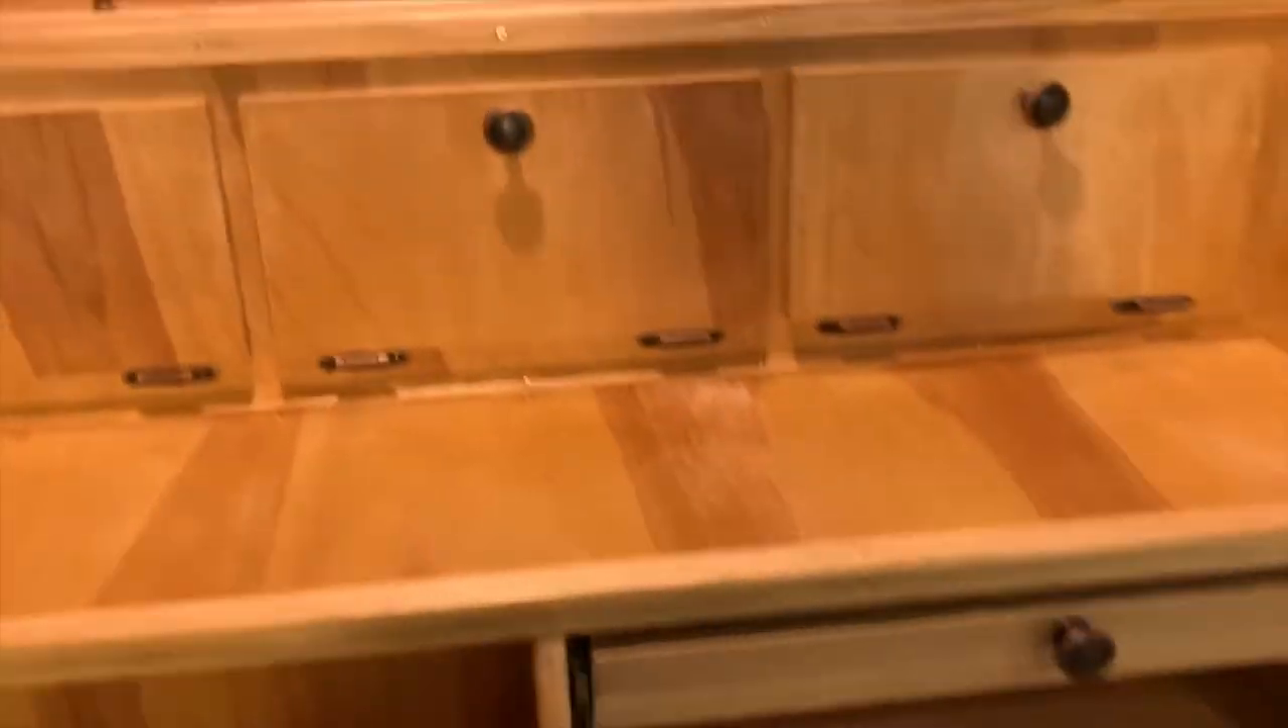So i found some uh knobs i put those on the cabinet doors and also the drawers.